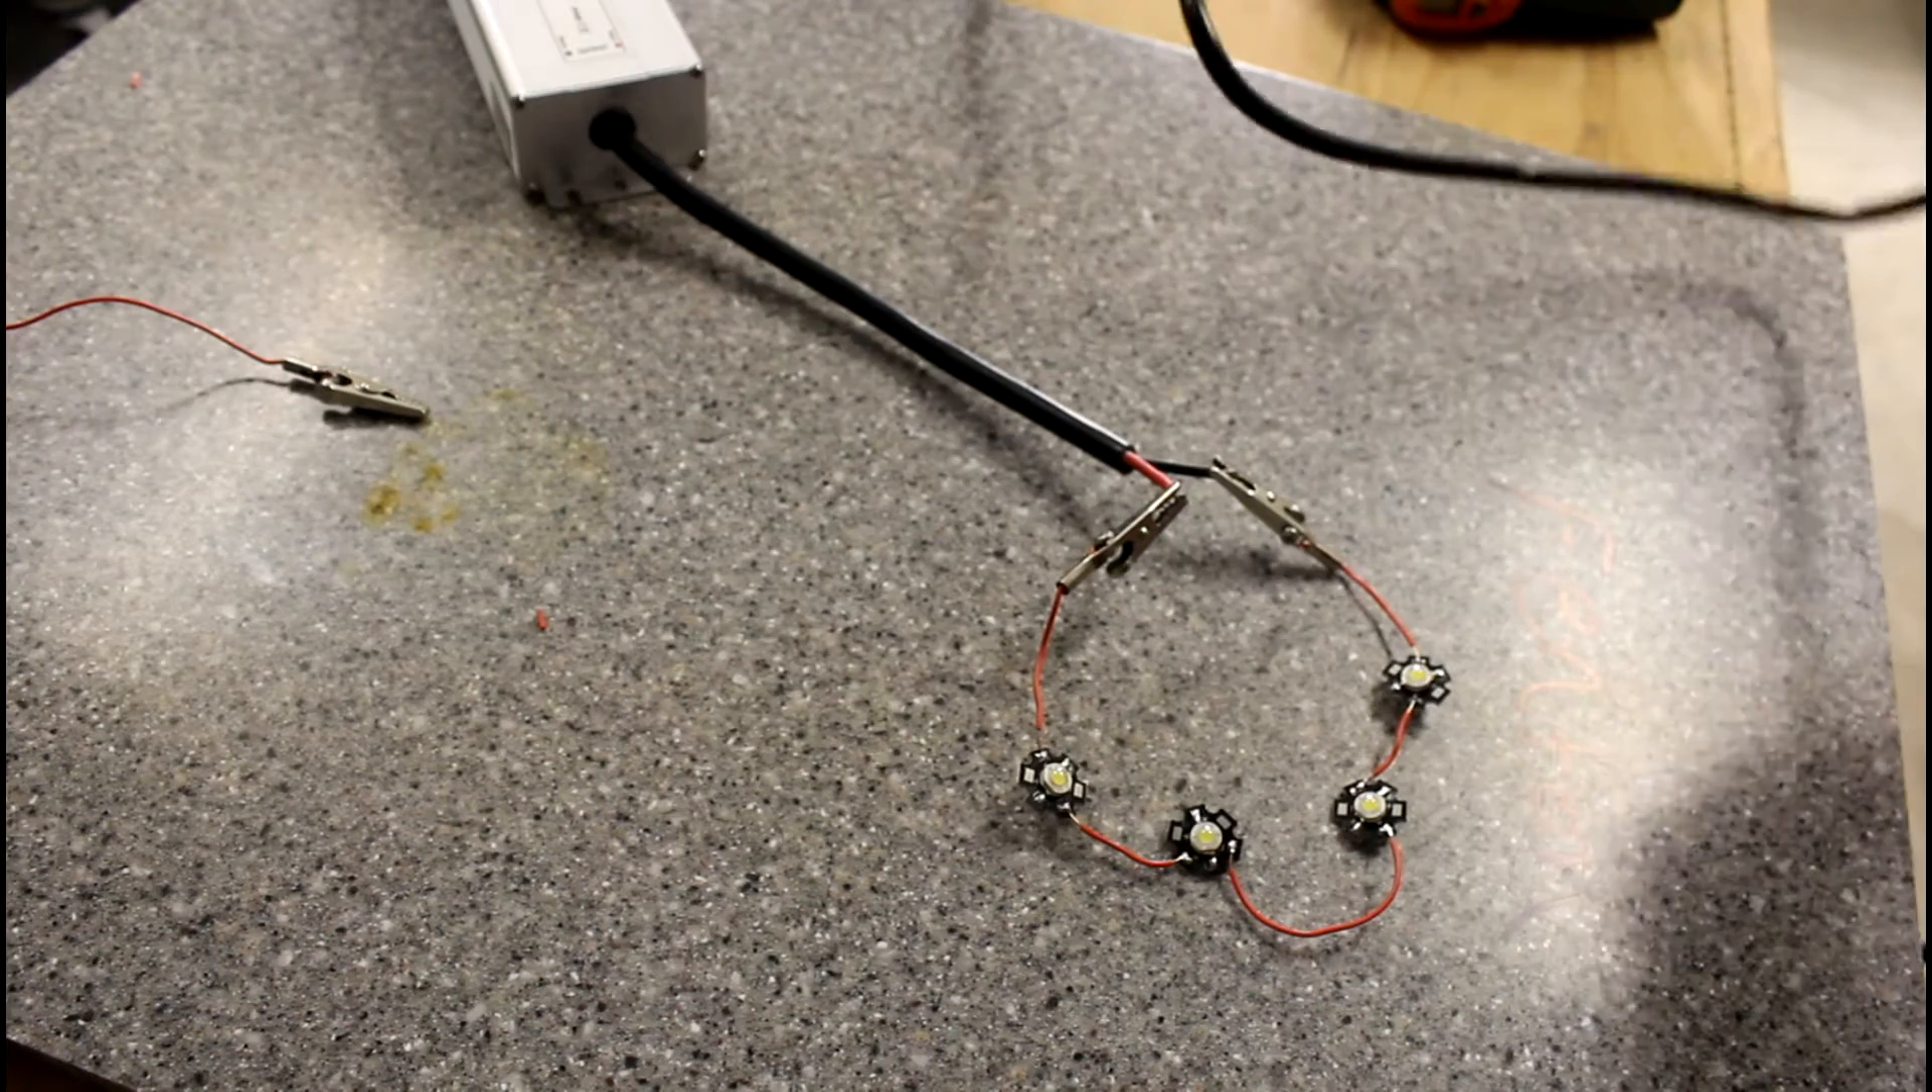So here are our four LEDs I soldered in, and we're going to just plug that in for you.